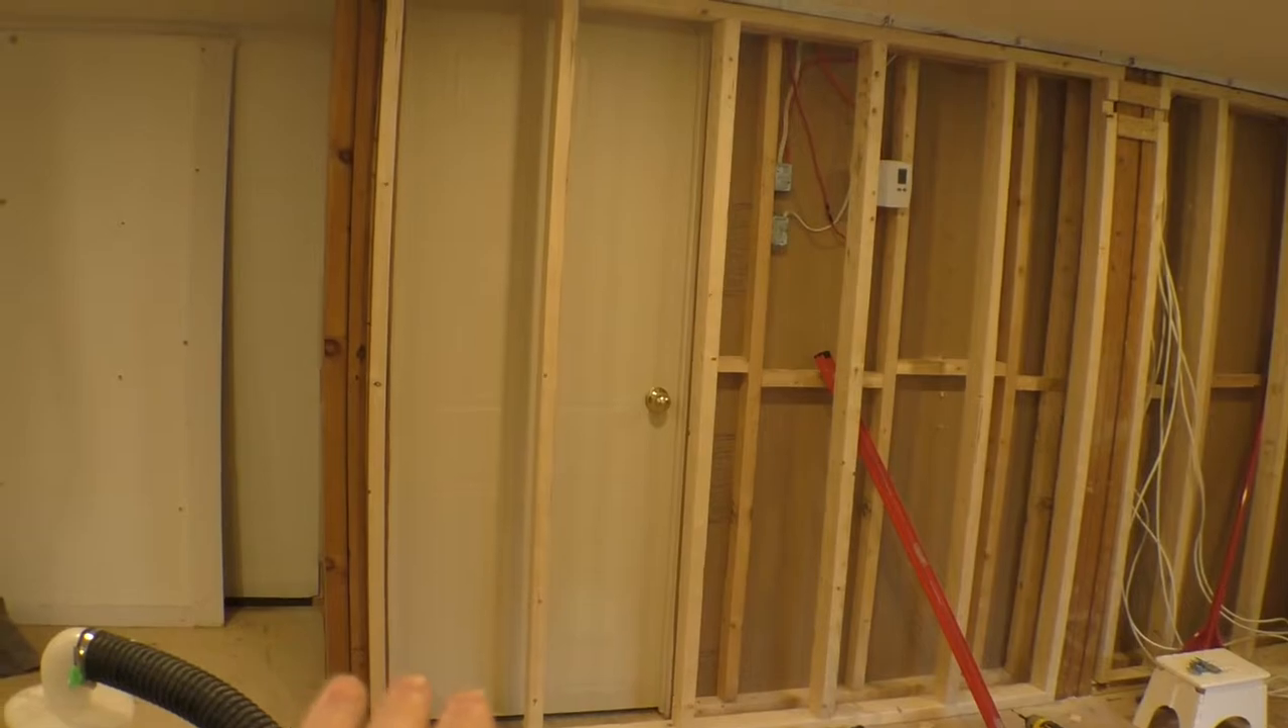I remove the drywall here i haven't removed the door yet uh but i i can now you will see uh in a second why.